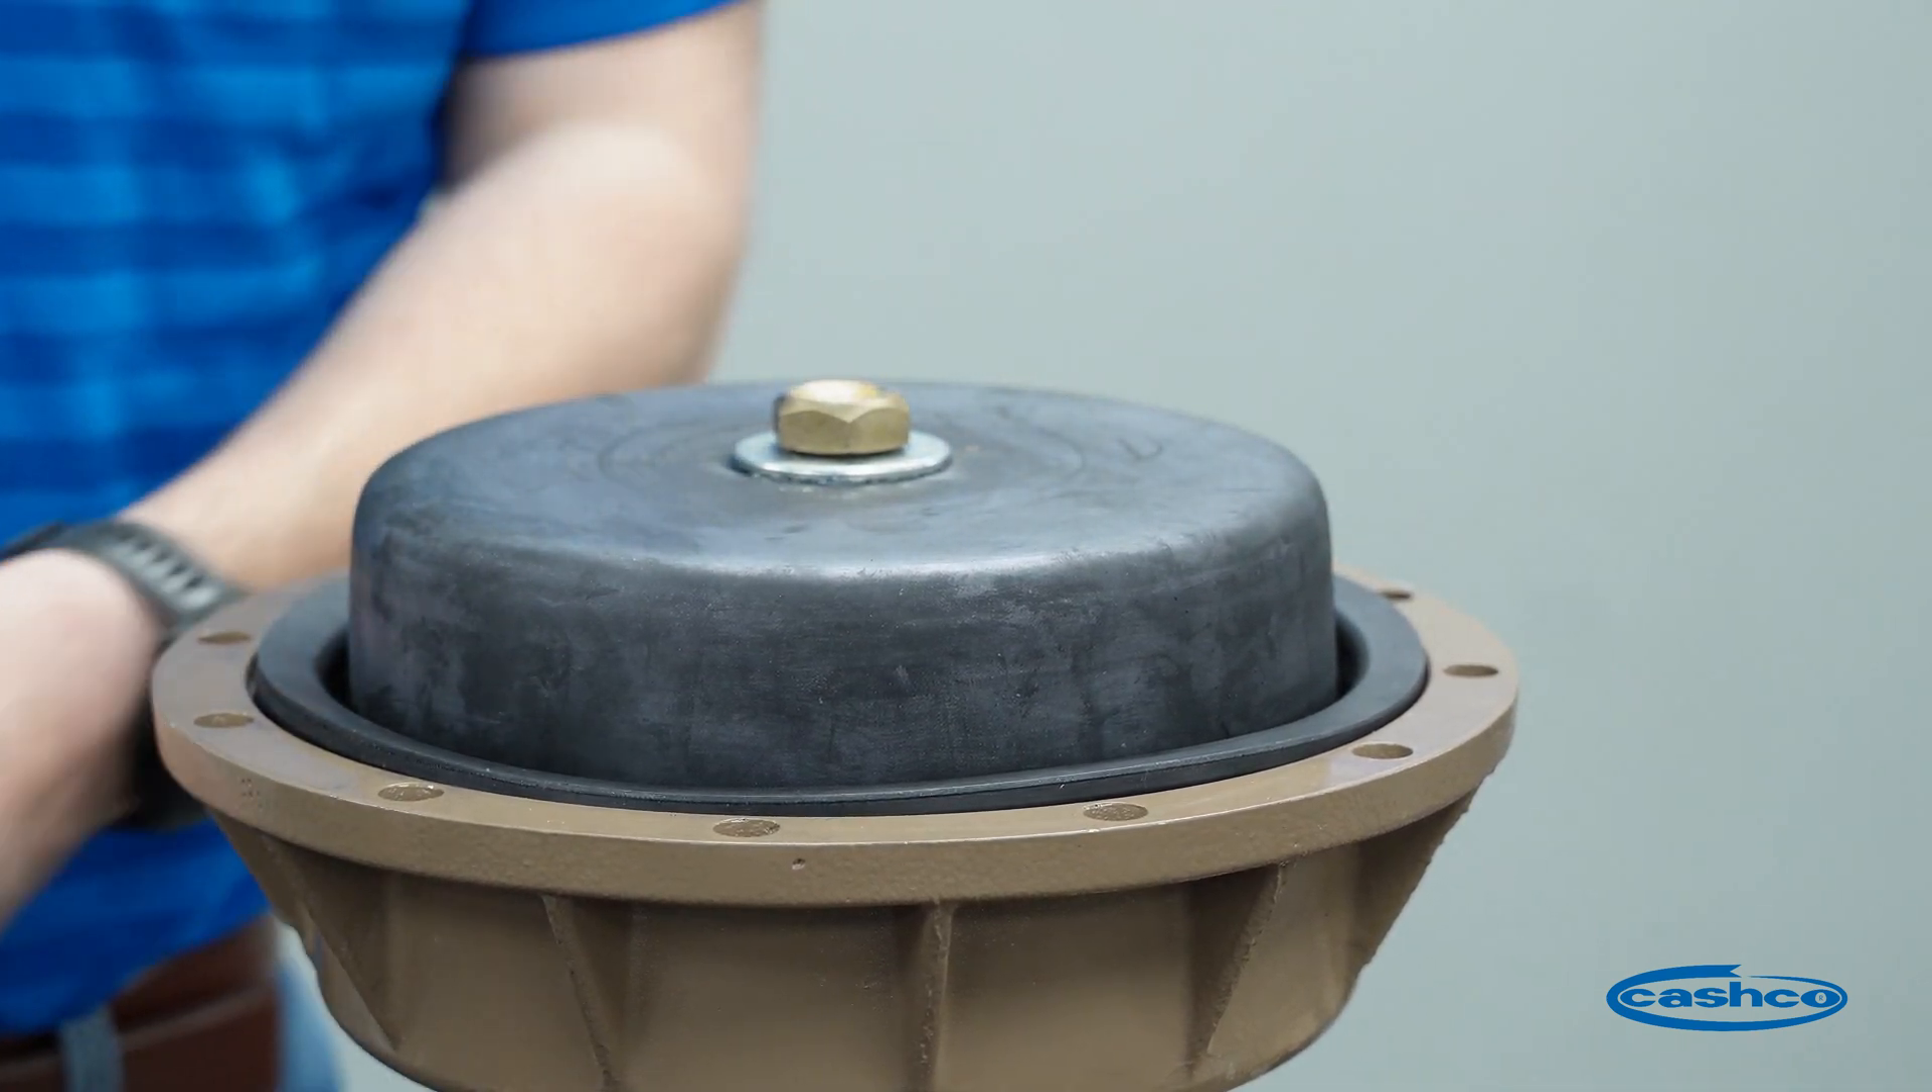From this point our new diaphragm is installed.